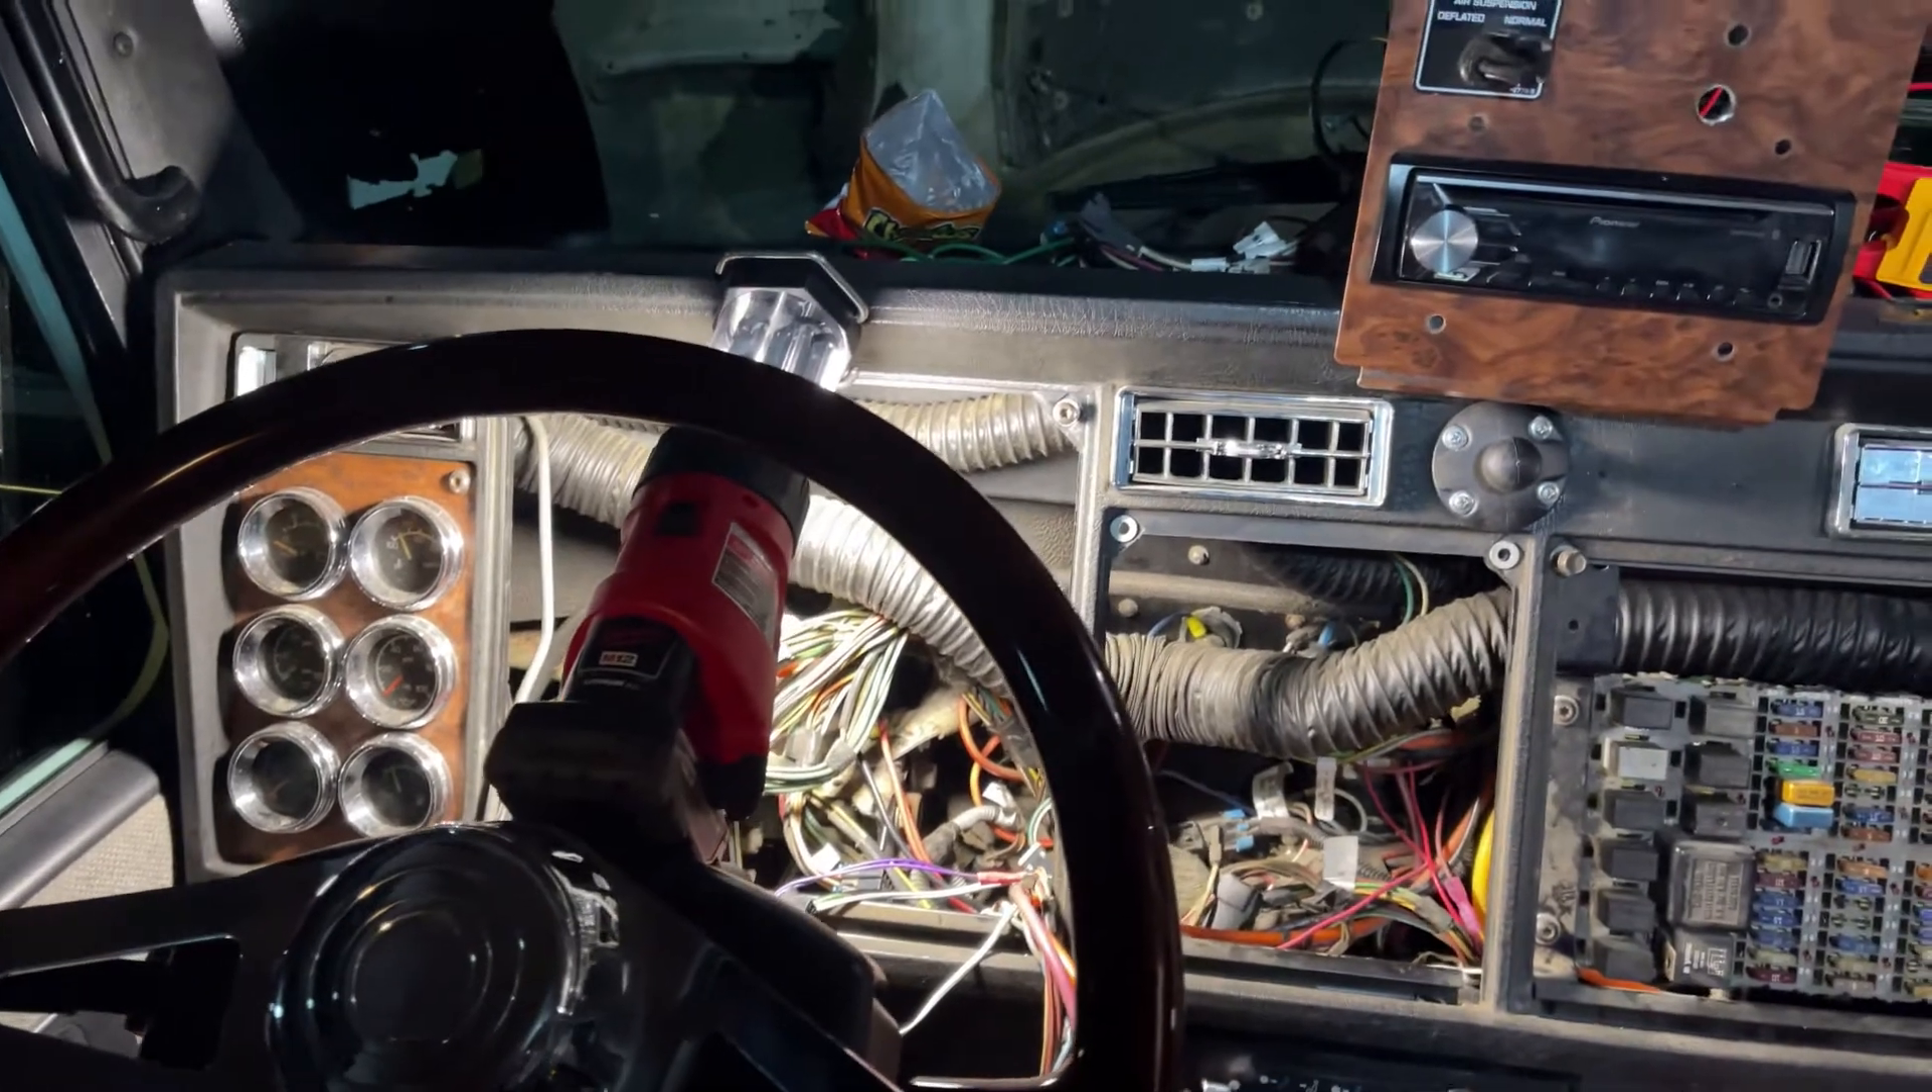As you can tell, I ripped the dash apart already.